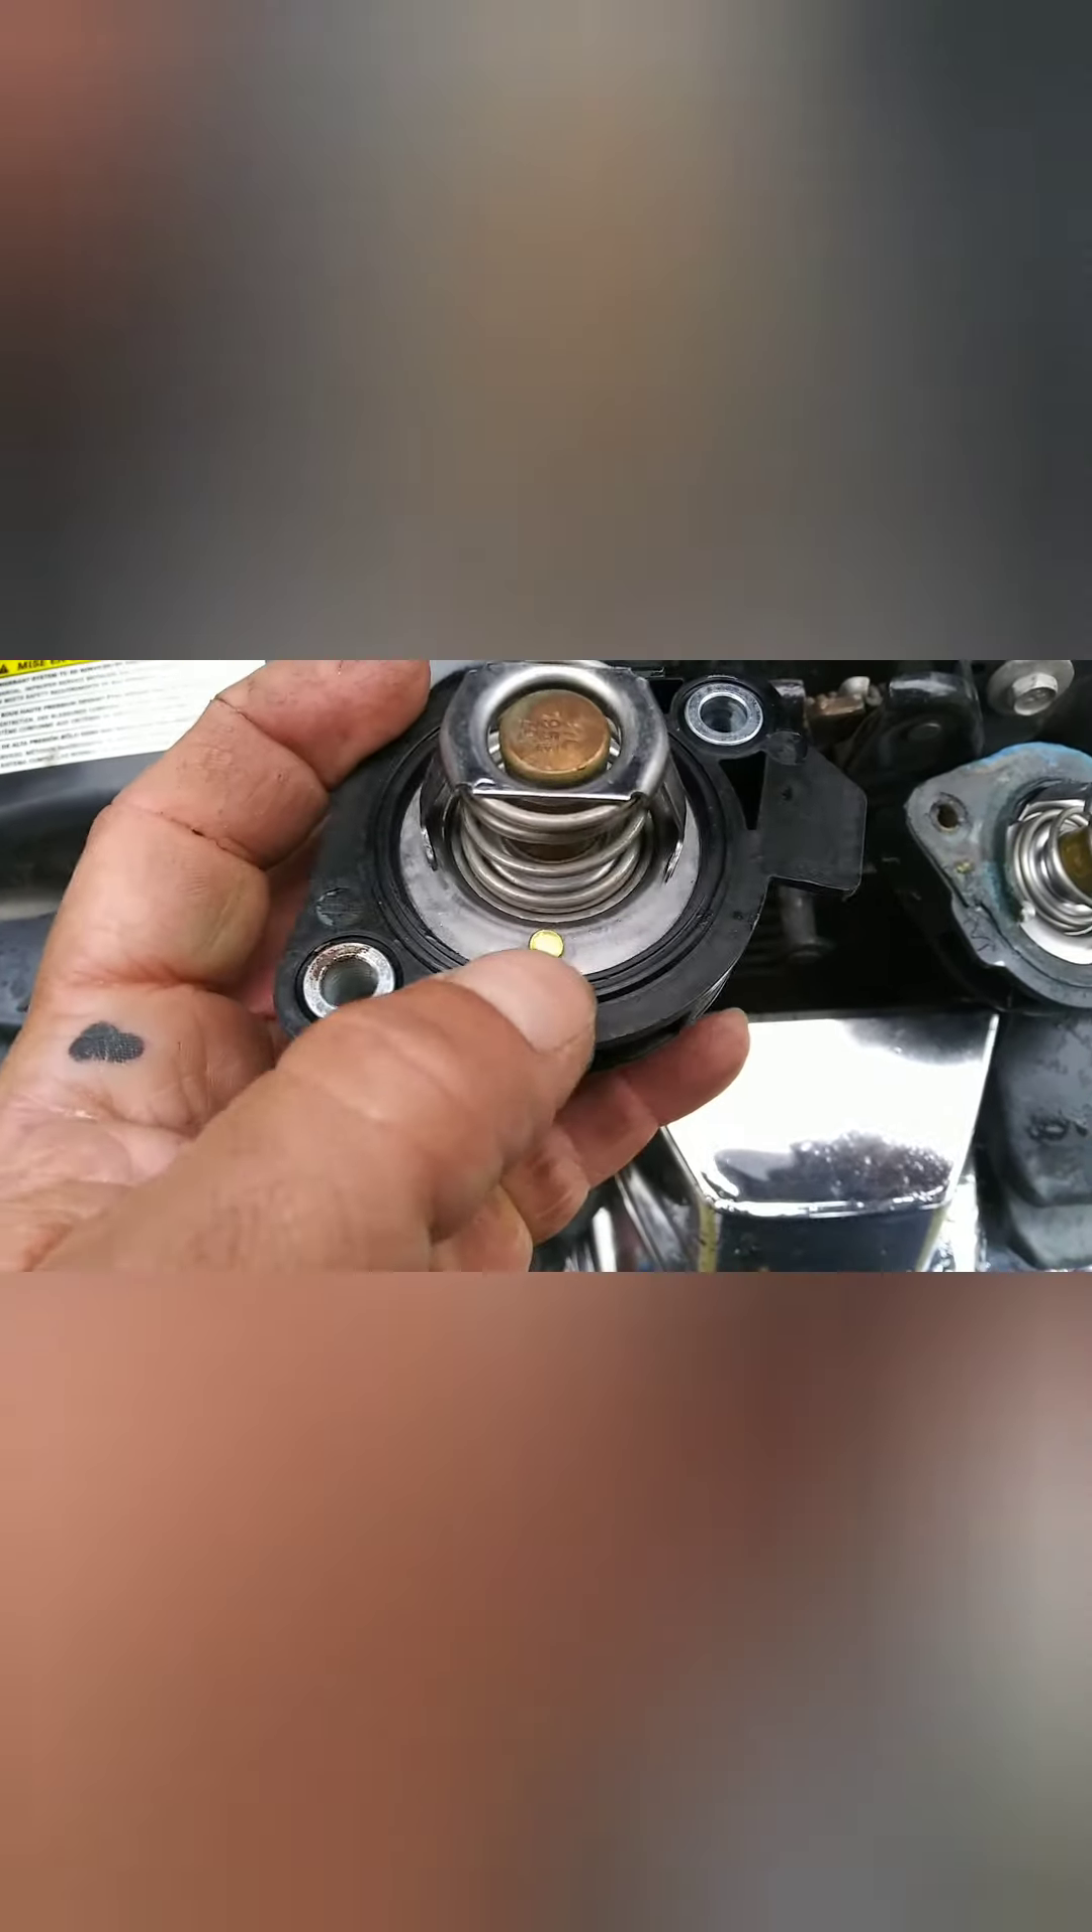Aquí ya tenemos puesto el termostato adentro del plástico este.